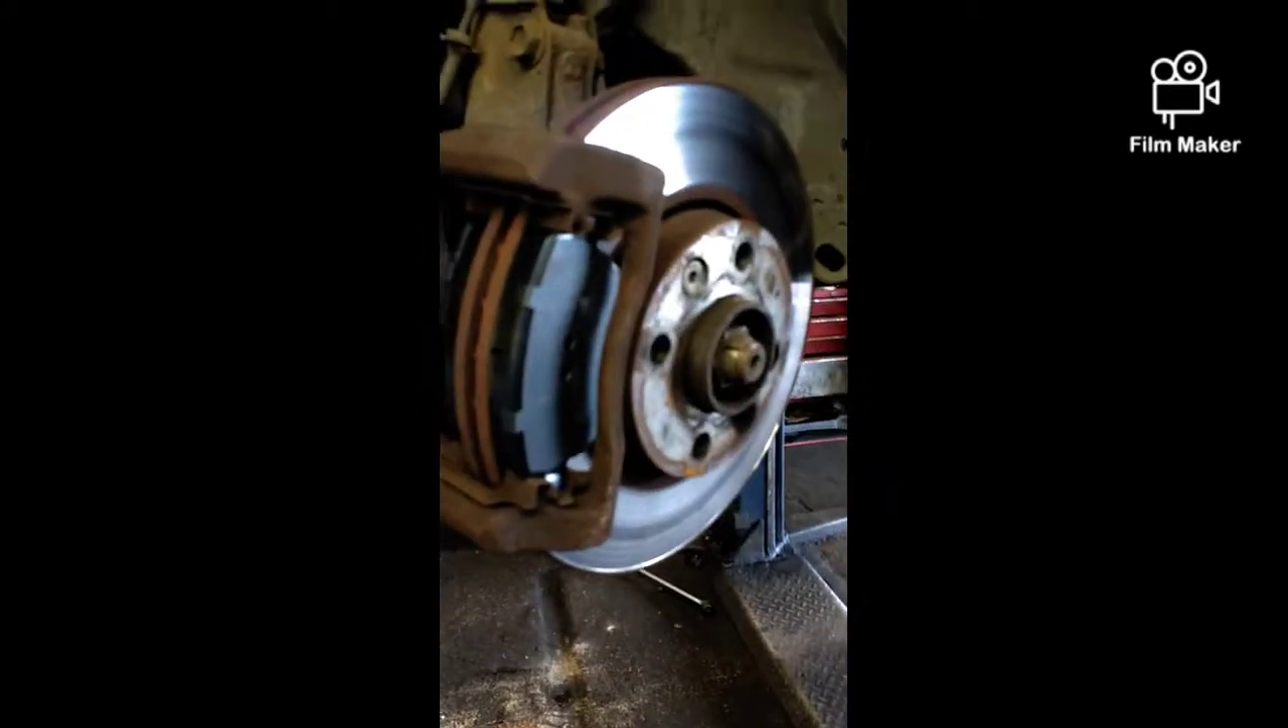New pads are on. As you can see. New pads.